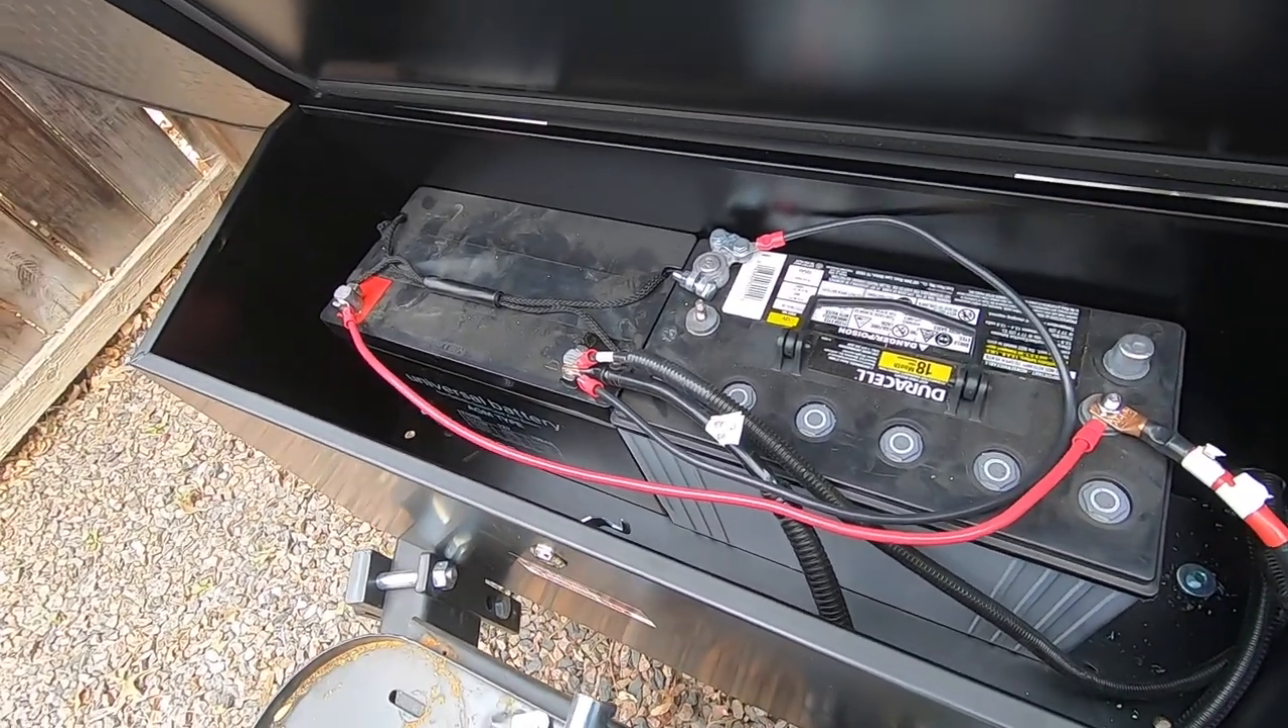Anyway the battery is now connected properly and you can see all of our connections here.